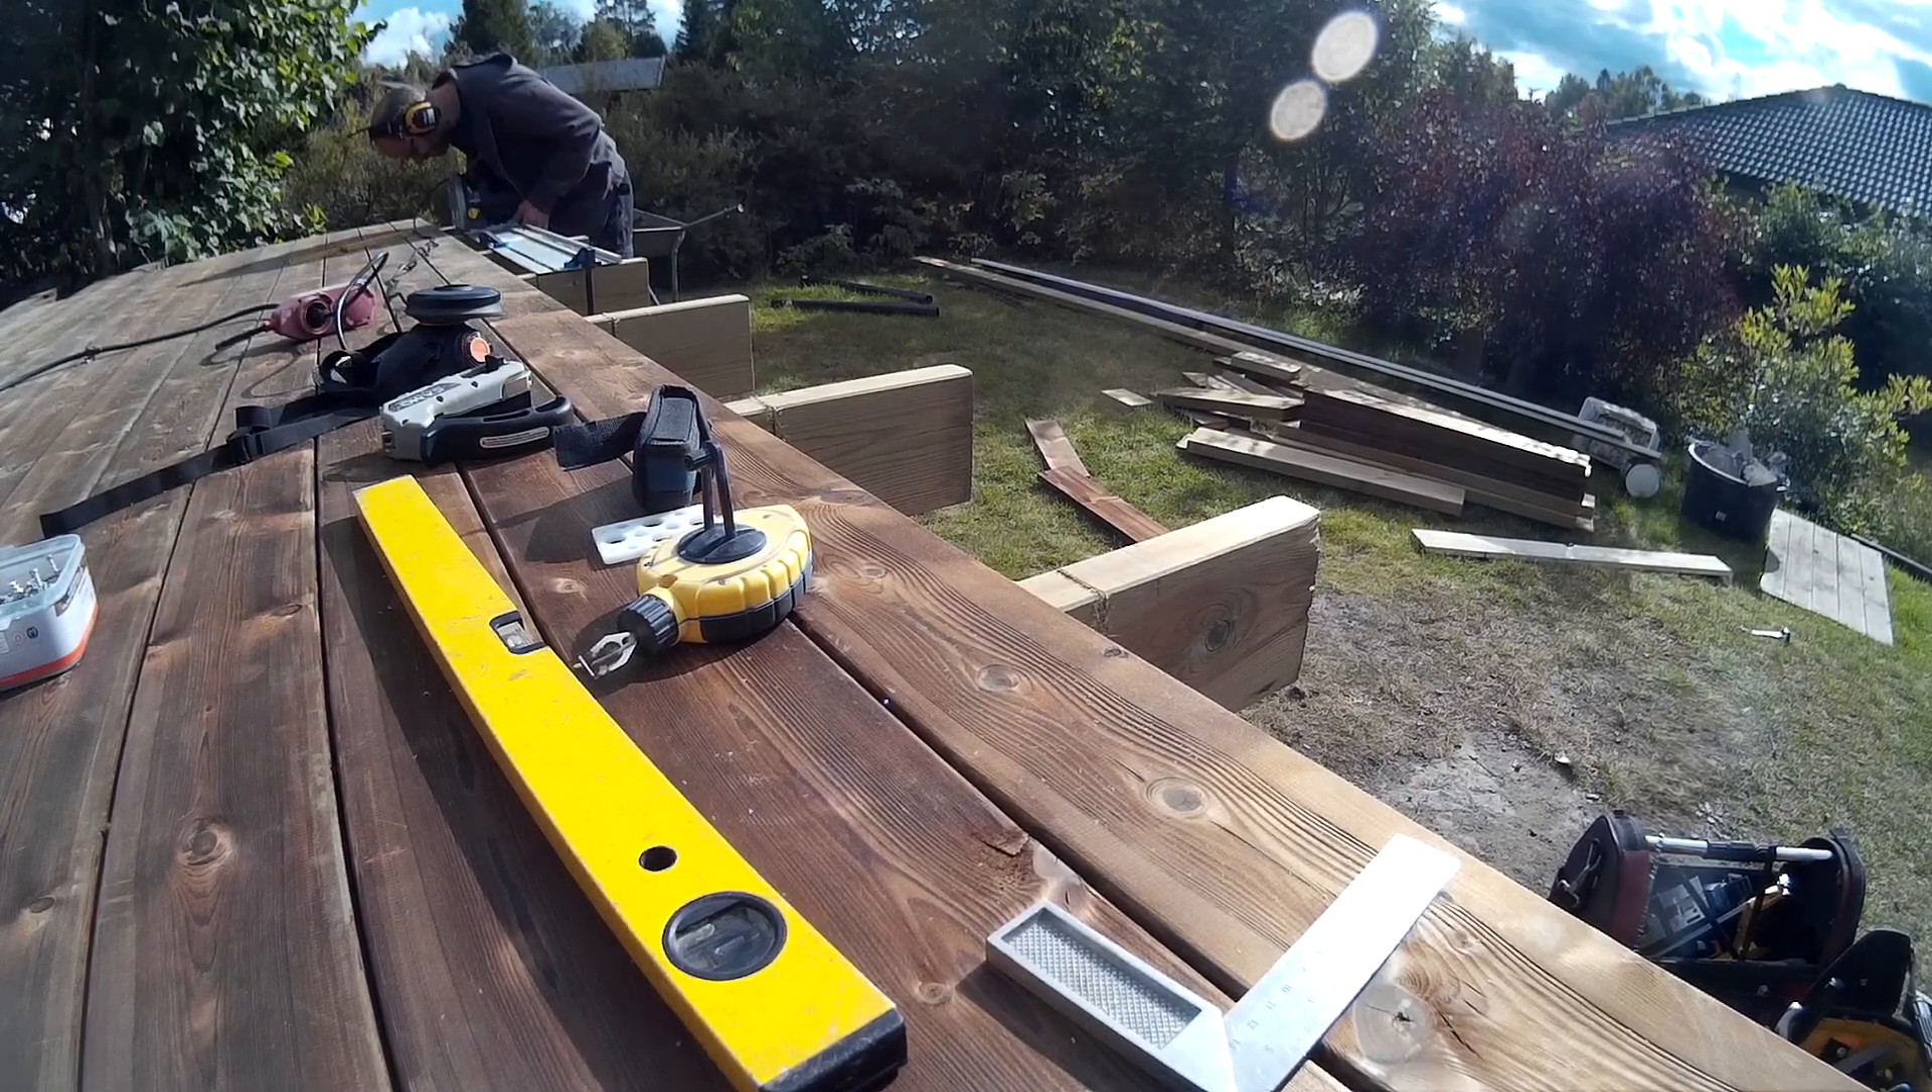I've laid almost all decking on to the front of the terrace.